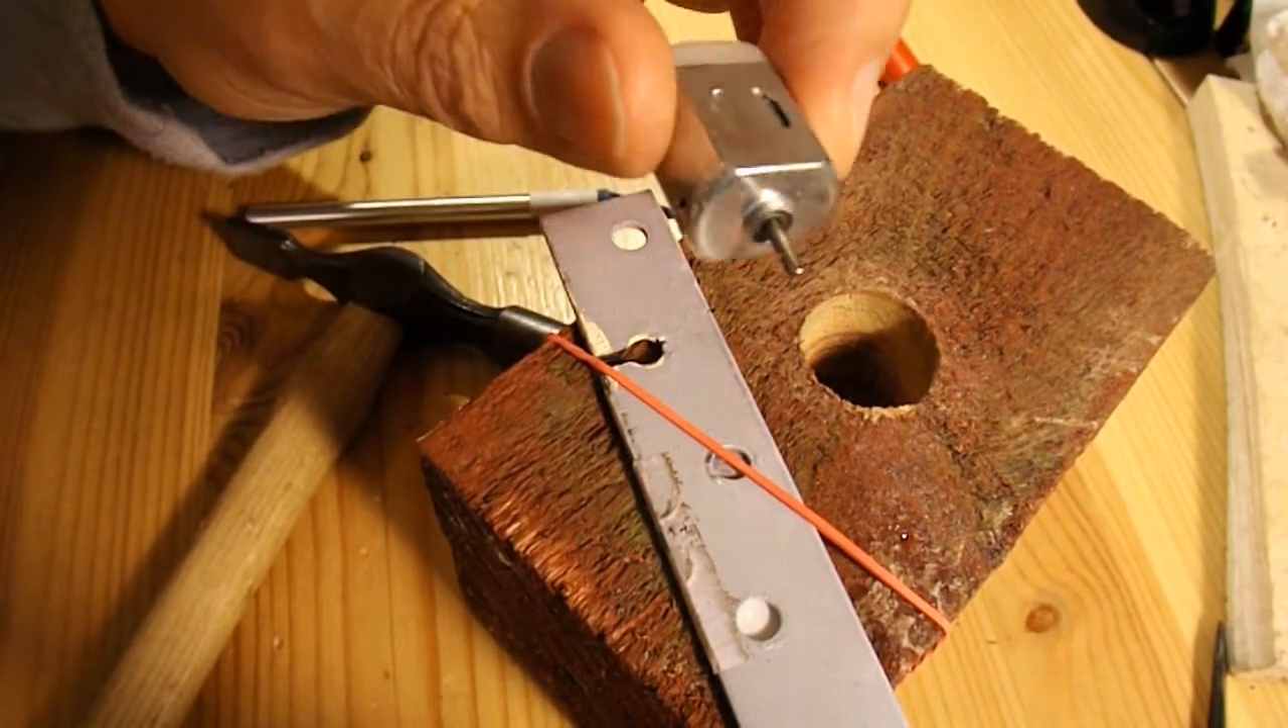So we've got a motor with no weight on it now, so it won't be vibrating.